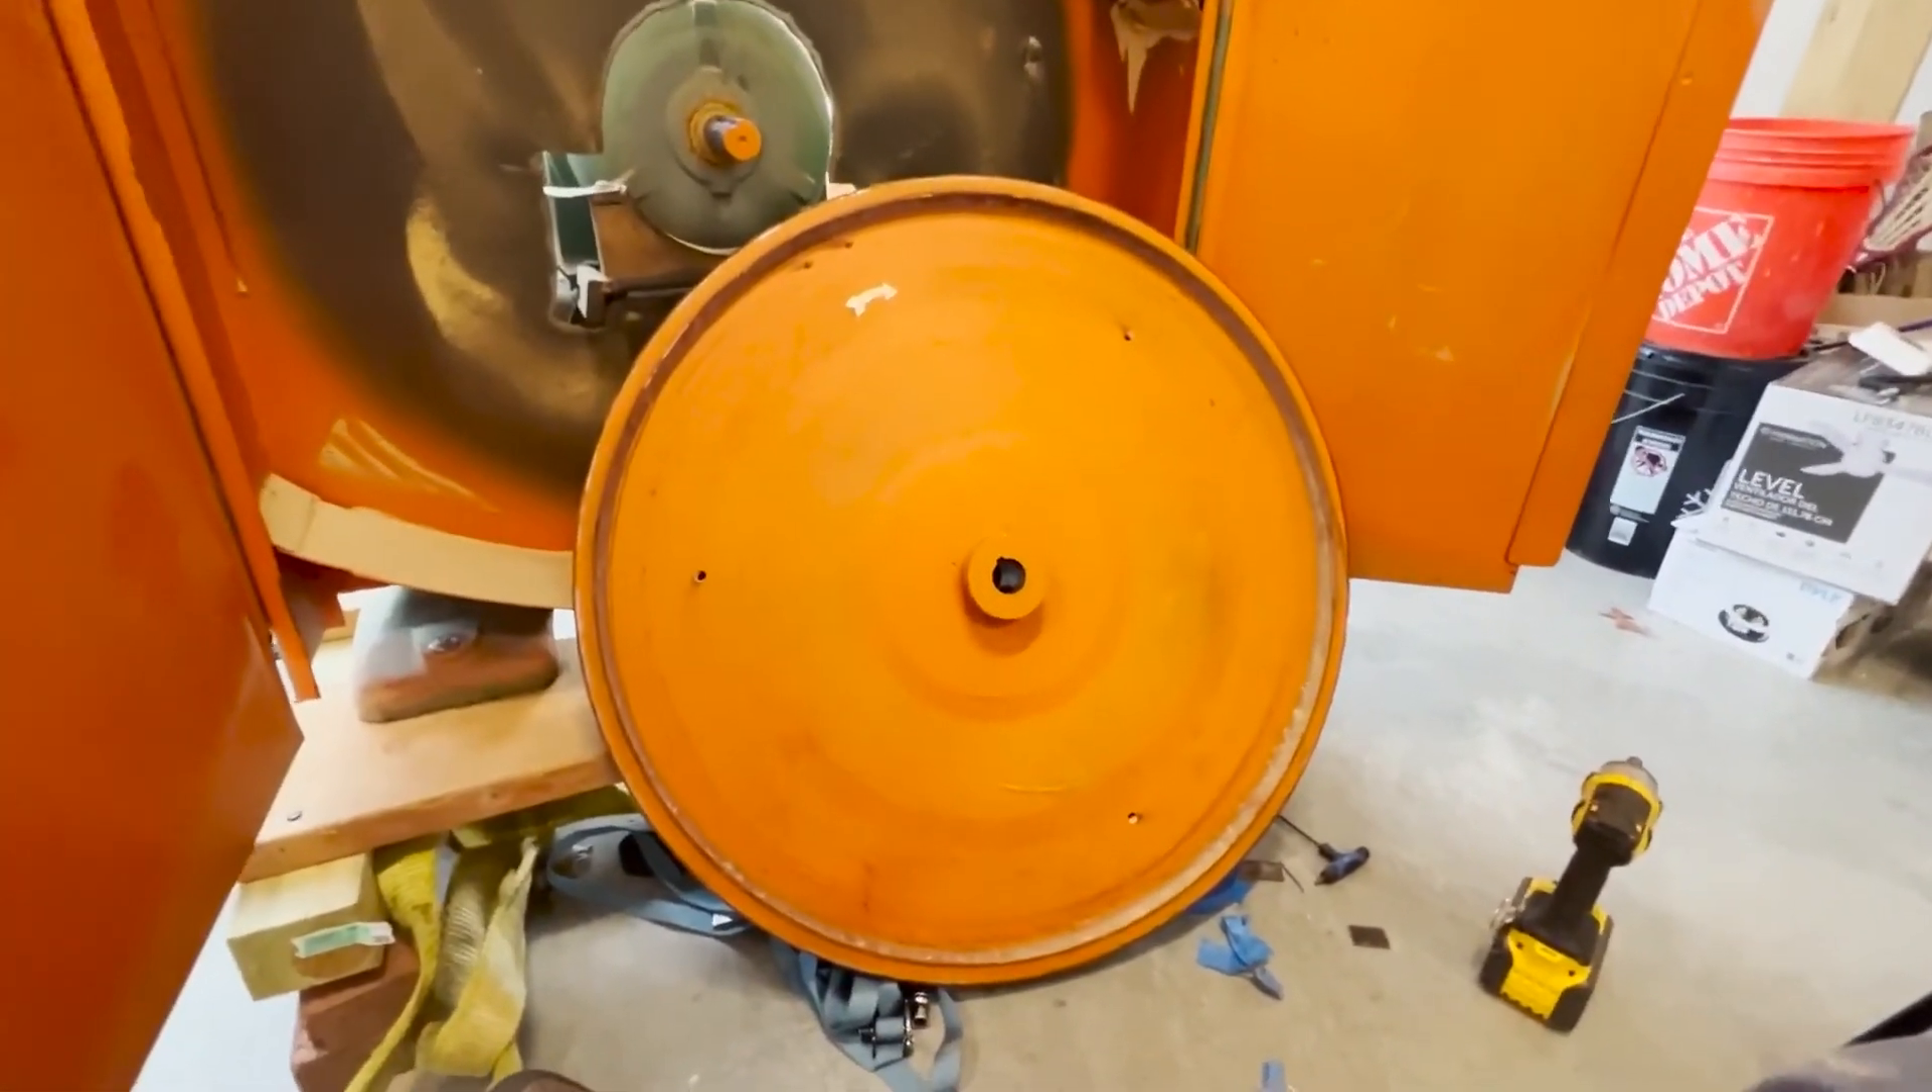The wheel came off, no problem.